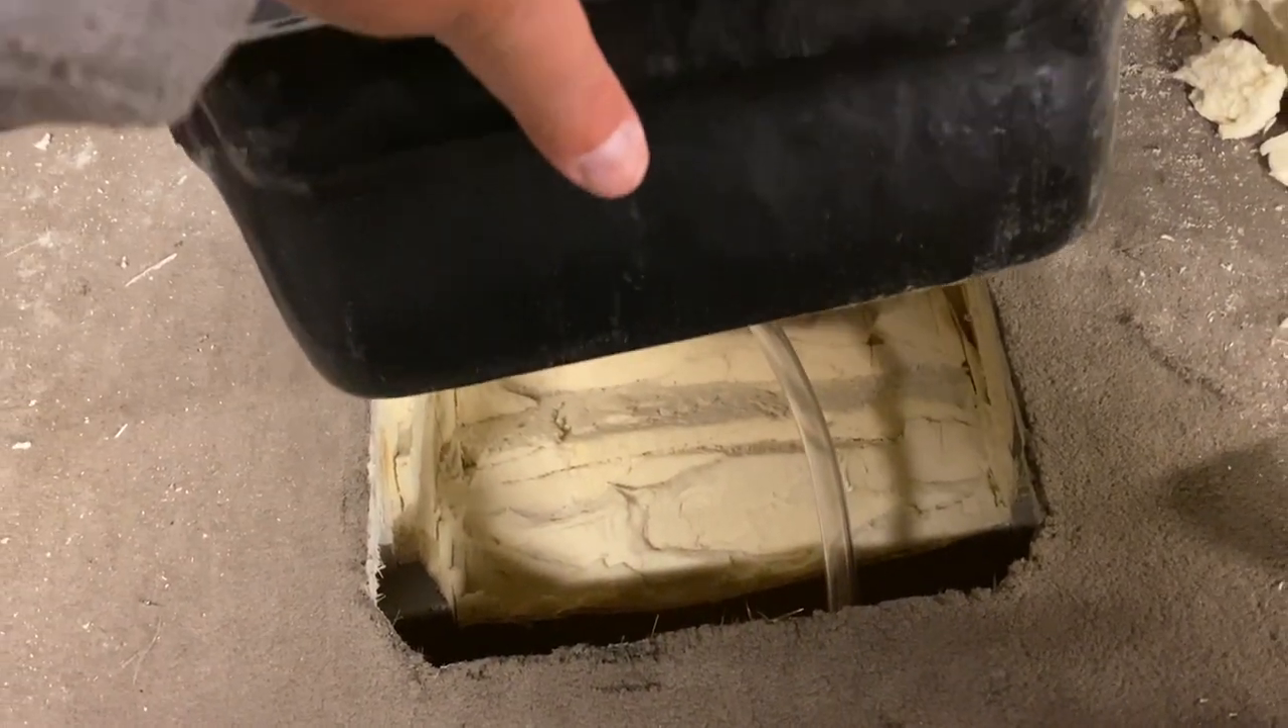We've got the foam cut out it sits right underneath the tray.